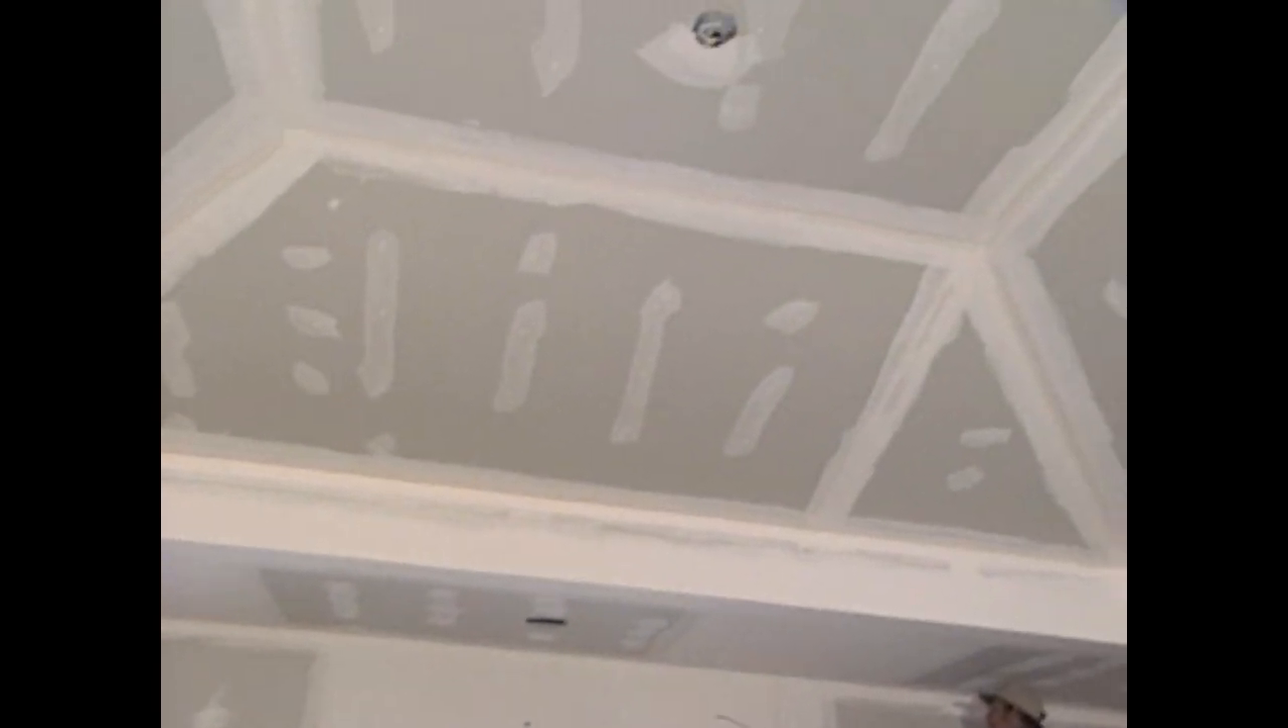And the drywall is all complete as far as the installation of it and a little bit of finishing is still left to be done there.